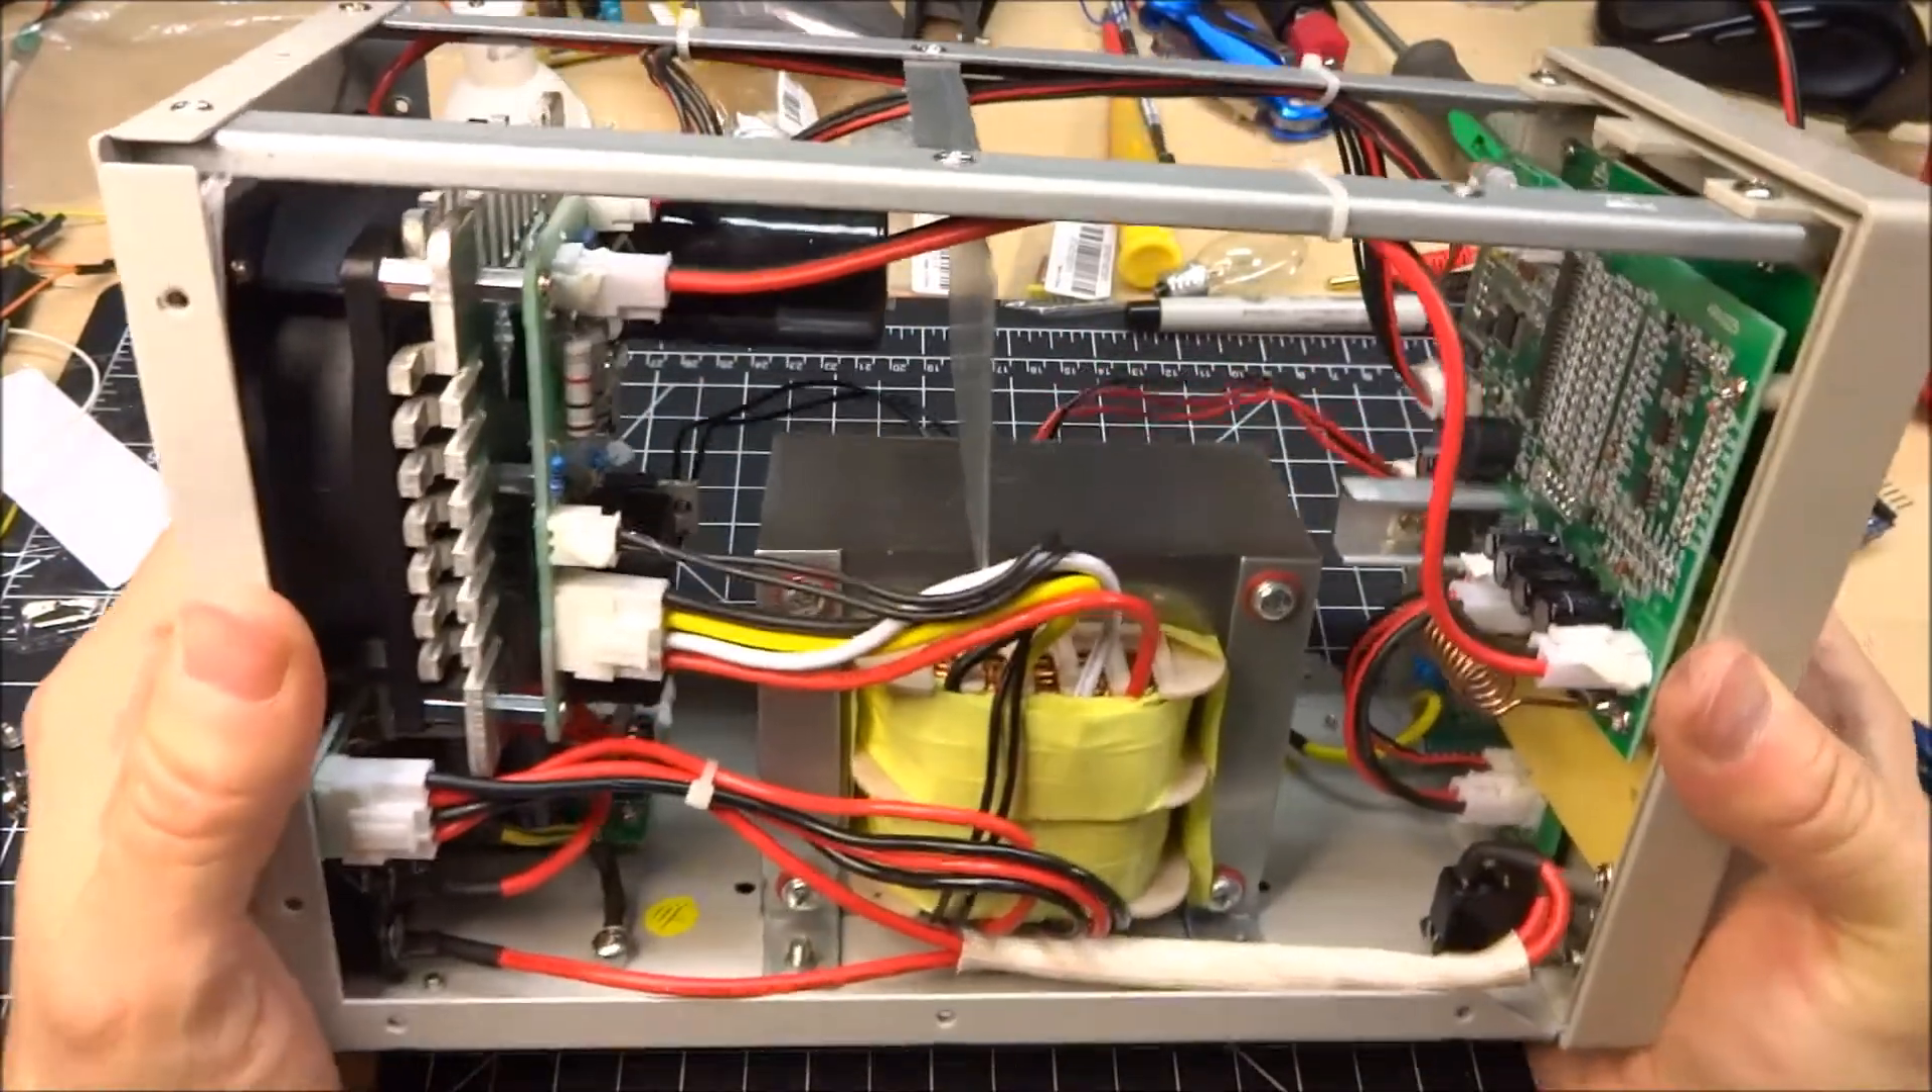I took the cover off to check things out inside.